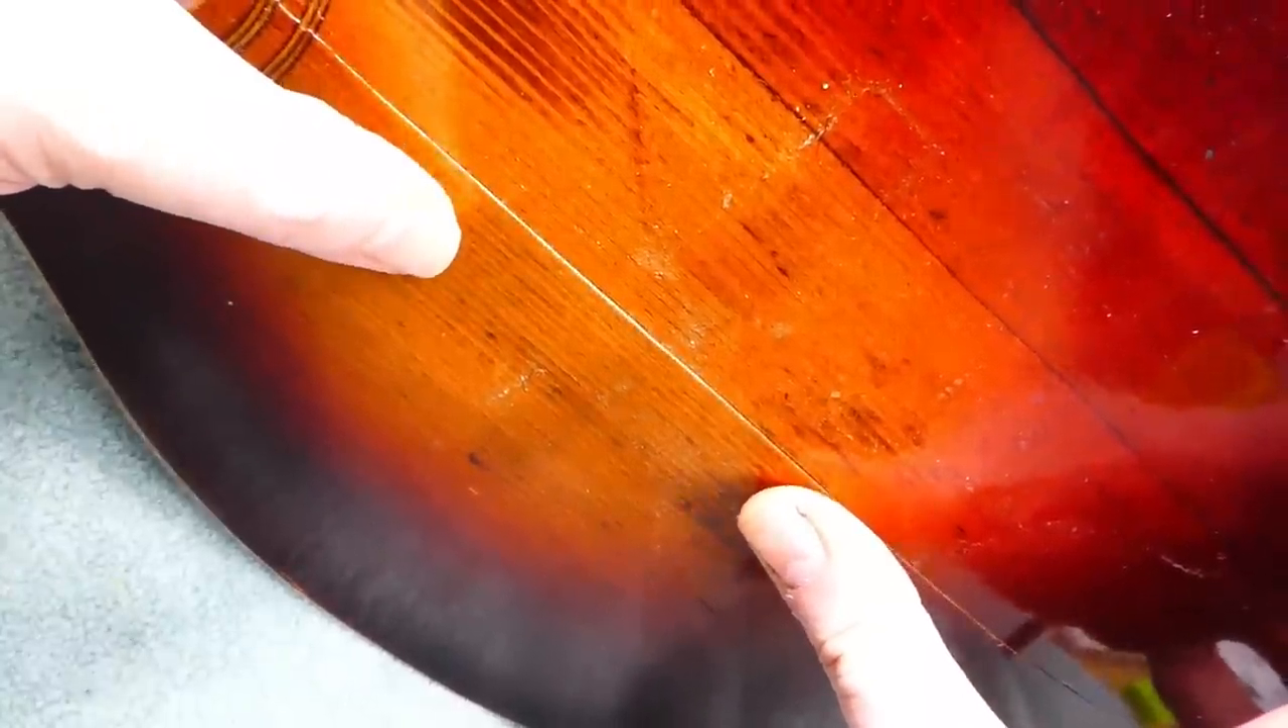After taking the string tension off, I notice that the center seam is open for a good portion of its length and not level.